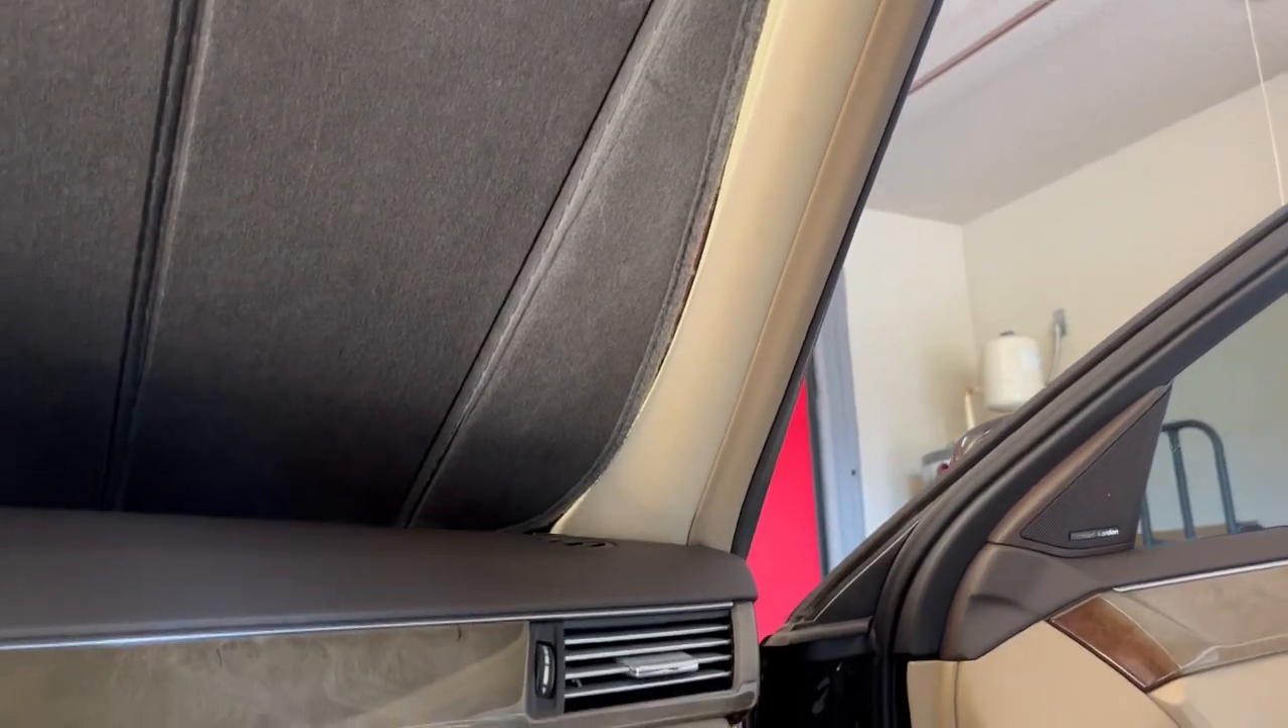So the sunscreen shade is now installed in the windshield there. And you can see it's a nice fit. Nice, tight fit there. No problems at all.